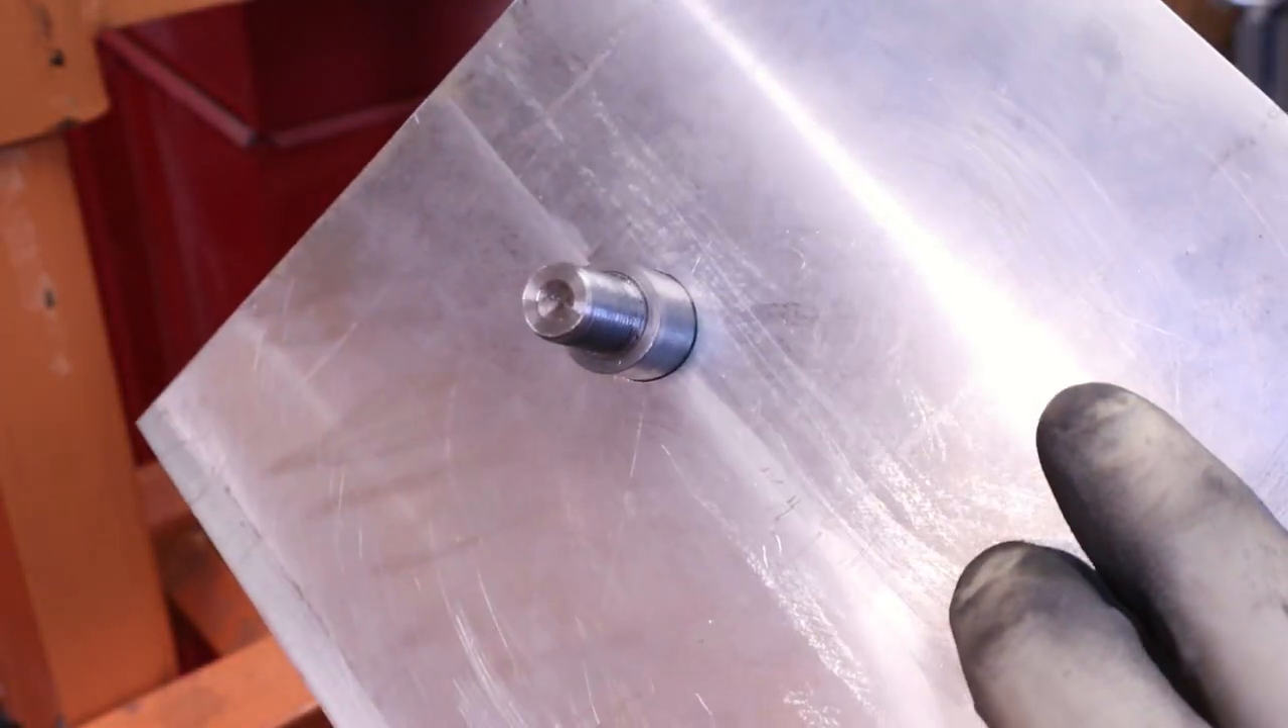With the shoulder bolt pressed in, we can now put grease in between the two plates.